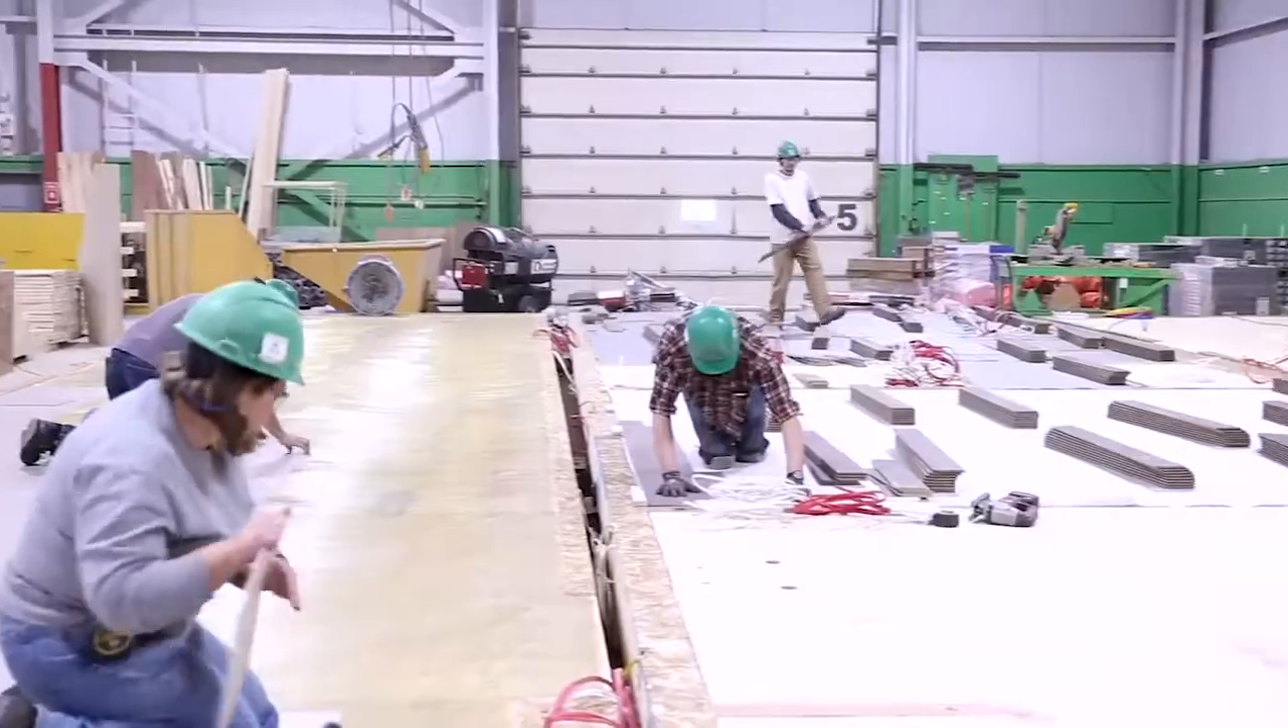We don't have walls on the units yet.